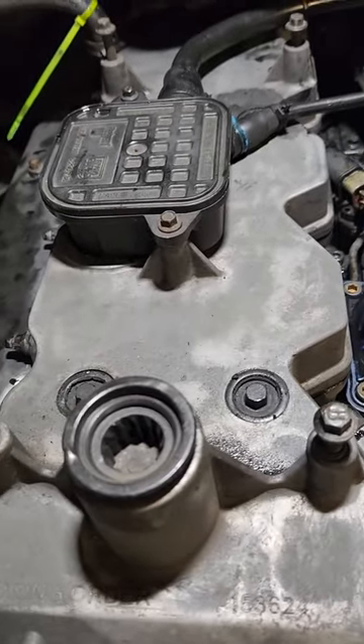Alright guys as you can tell I got the valve cover back on here.